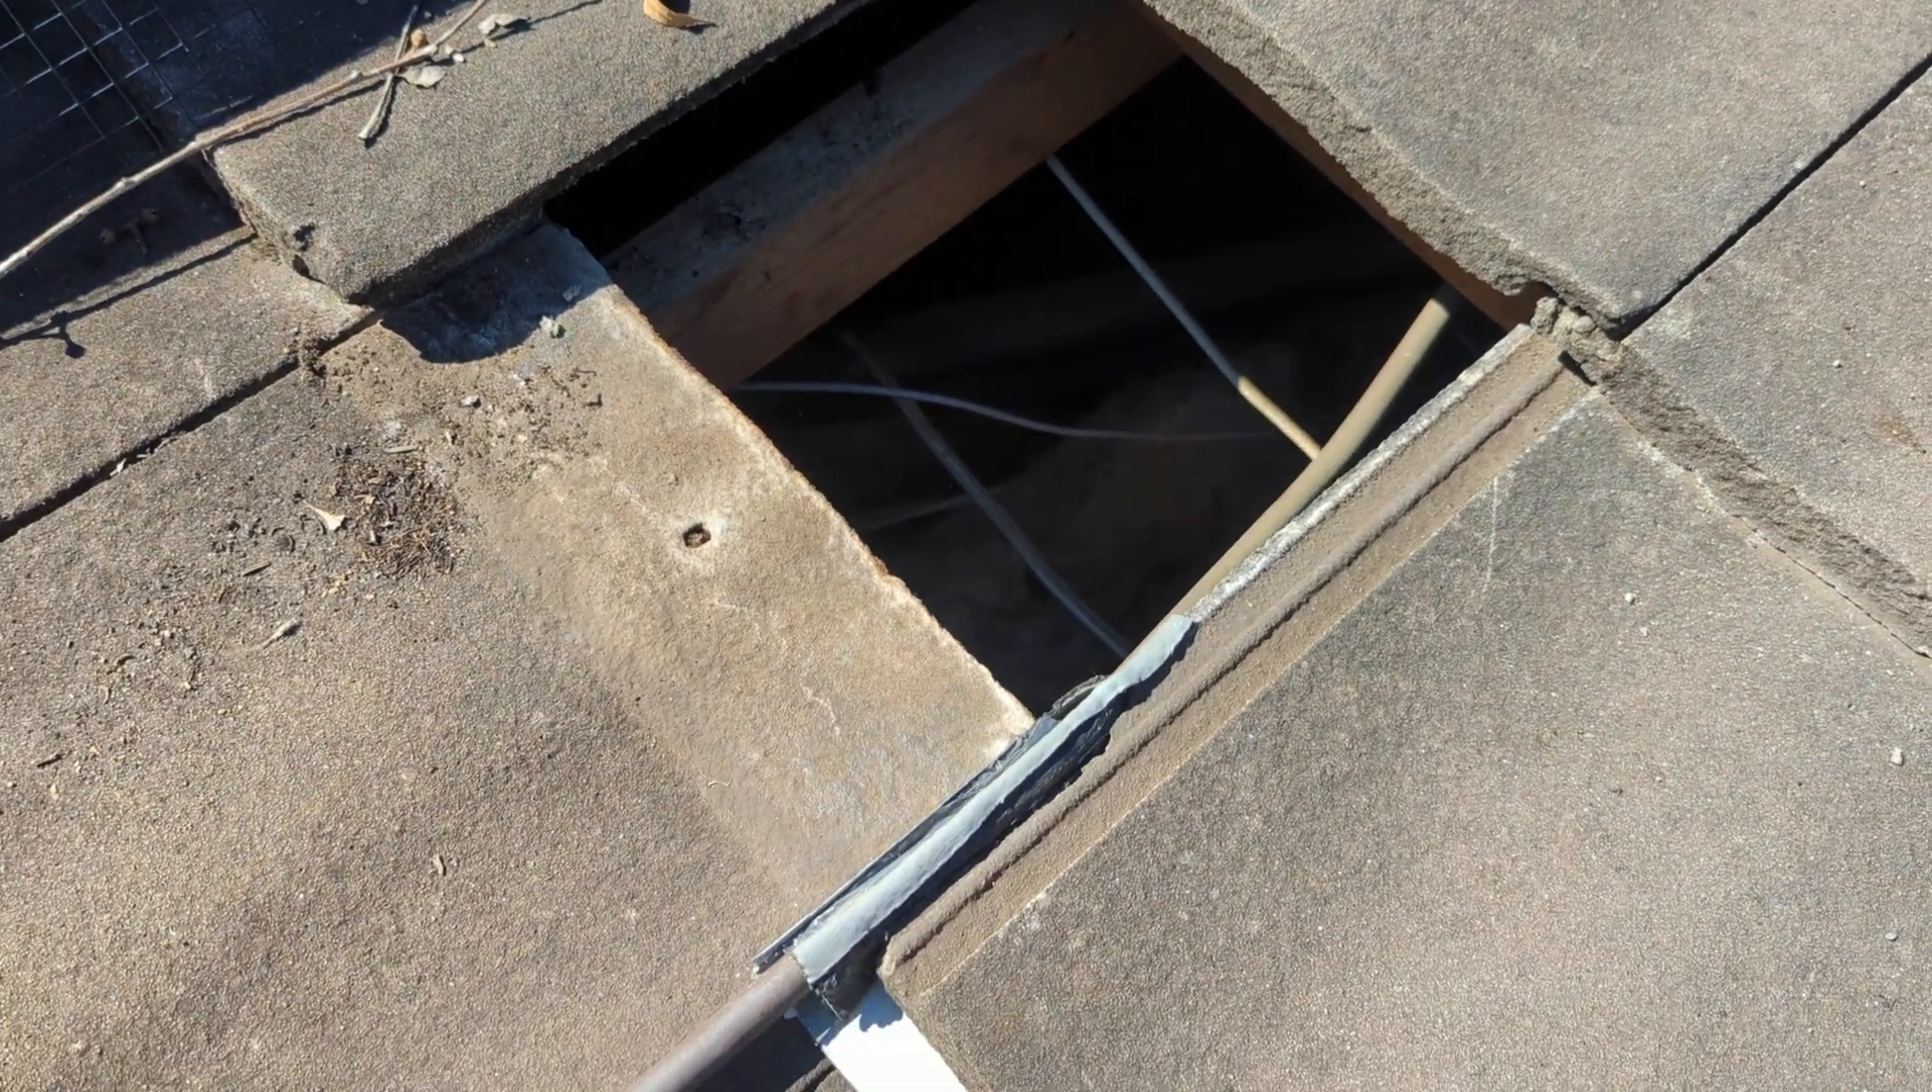So all we've got to do now is put the tile back and that's my tricky job done.